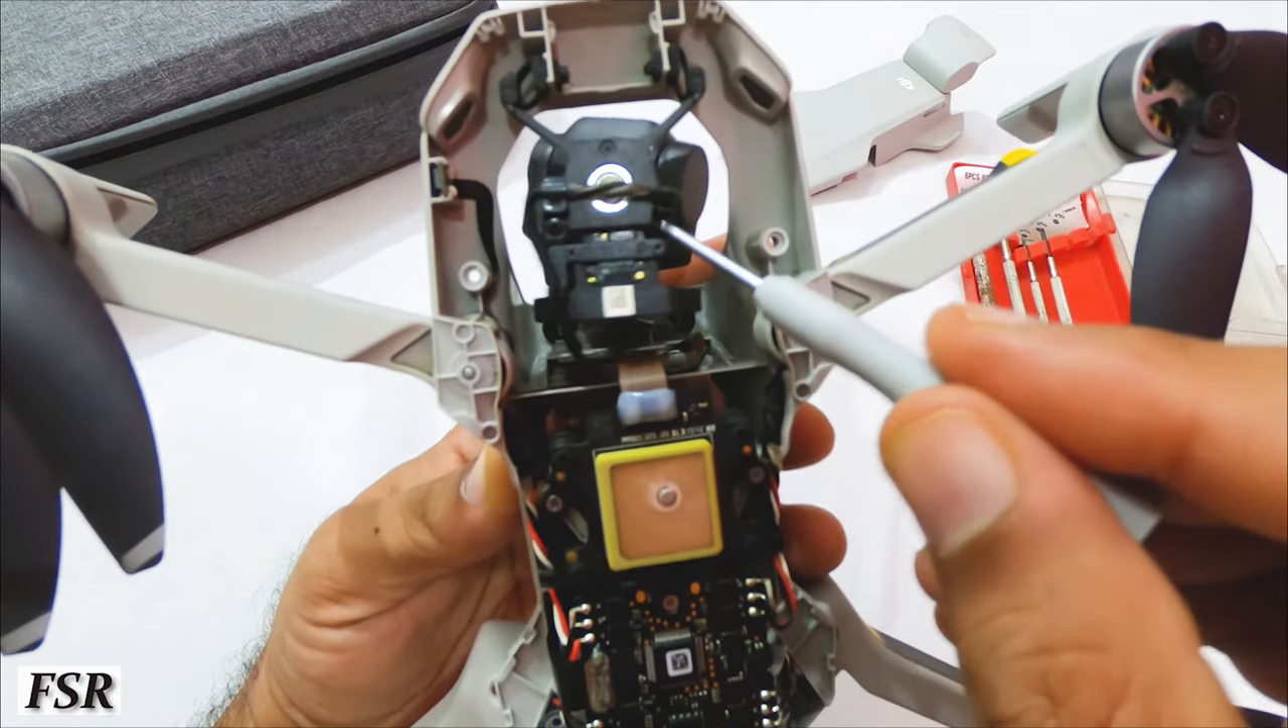This is how half of the Mini looks after top cover is removed.